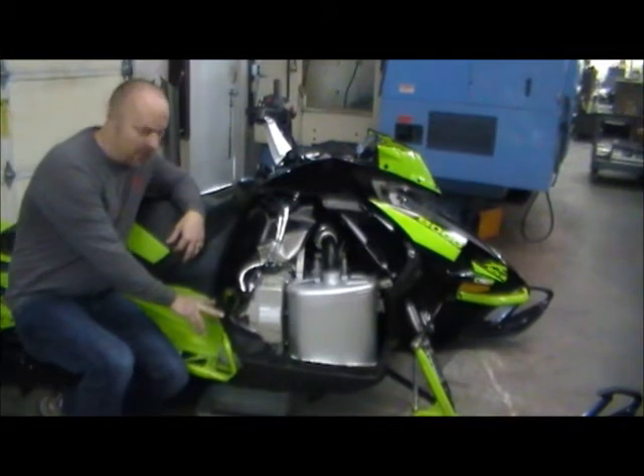So as you can see we've removed the side panel.